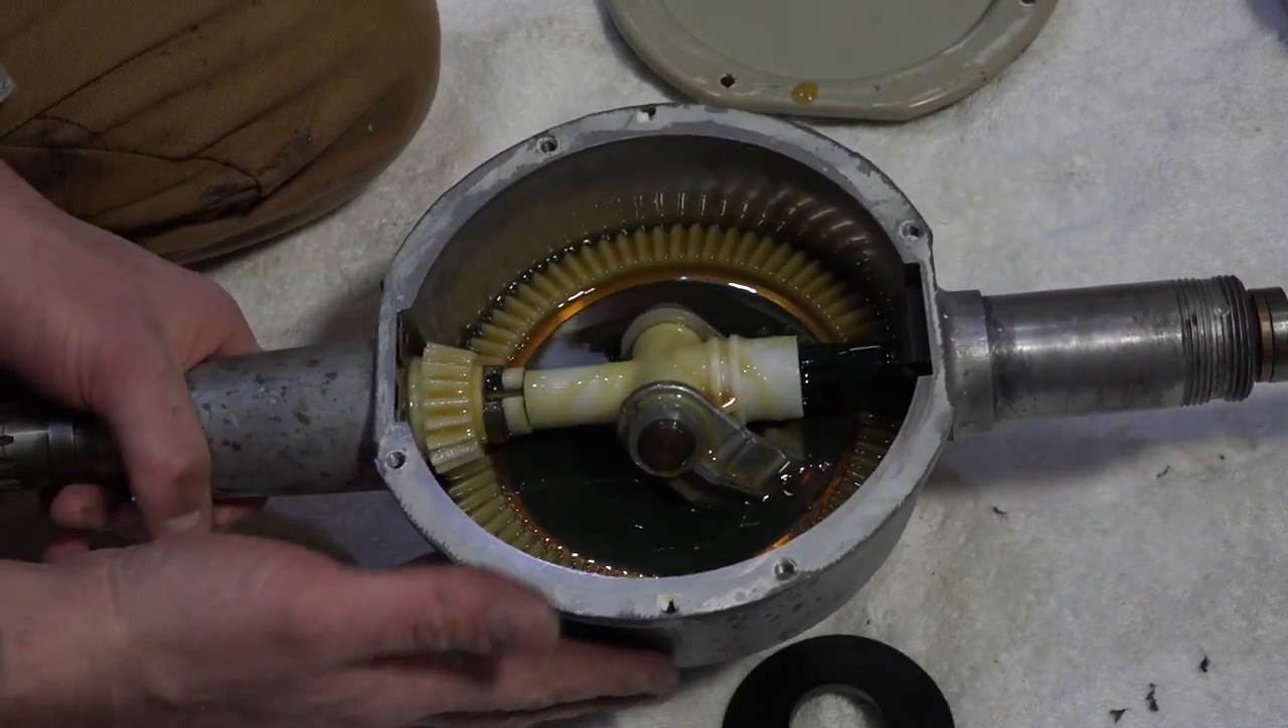So the last step we have is just to put the cover back on and then we have ourselves a freshly rebuilt orbital transmission.